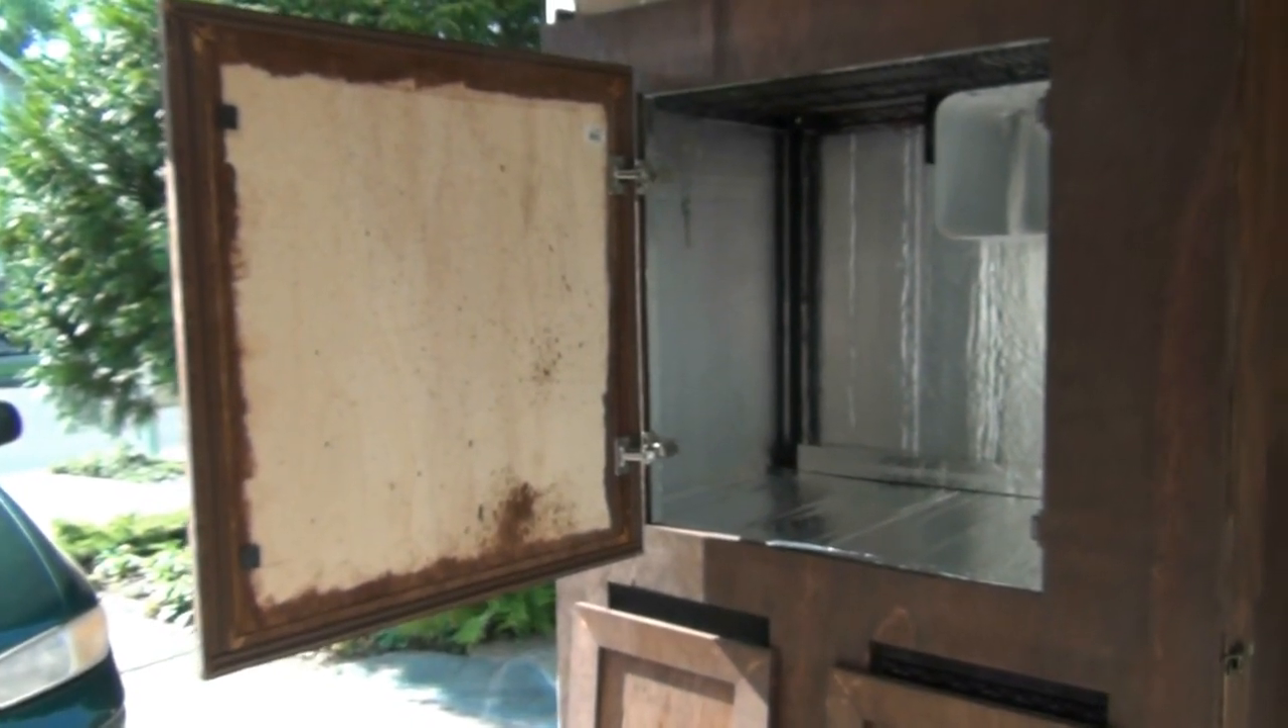The first door is in place.